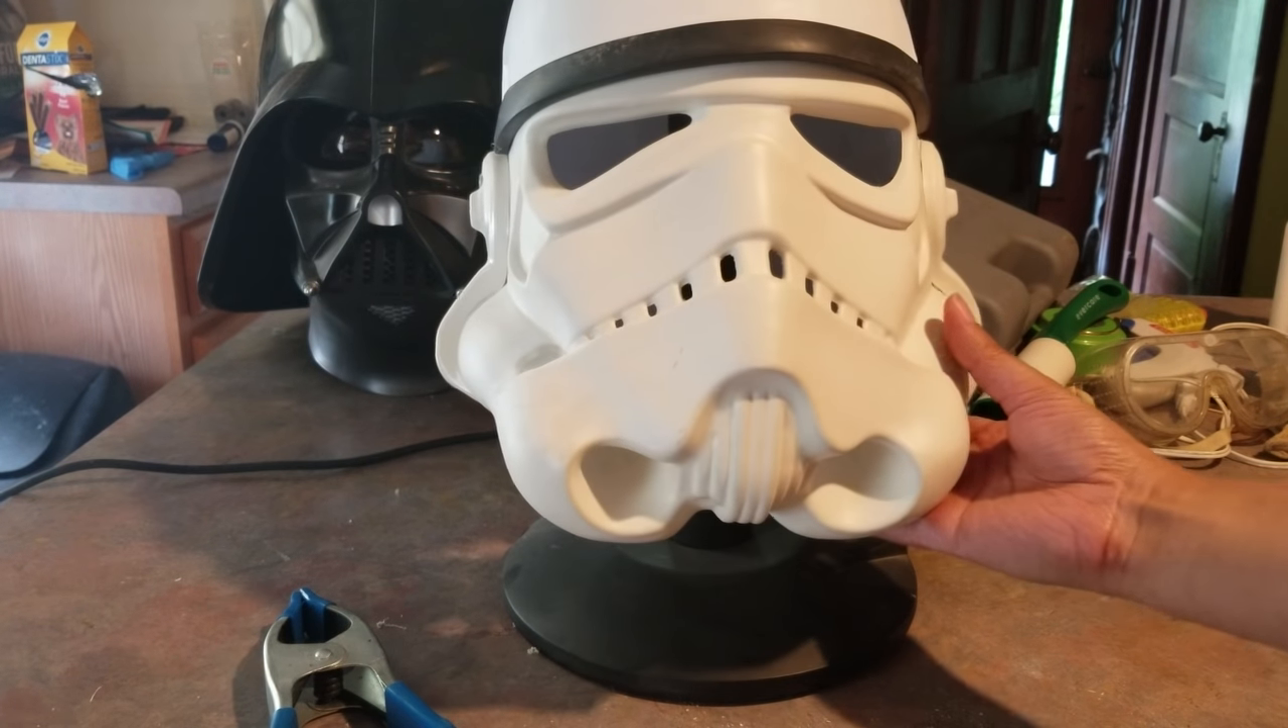Now we have an idea of what the hell this helmet looks like put together.